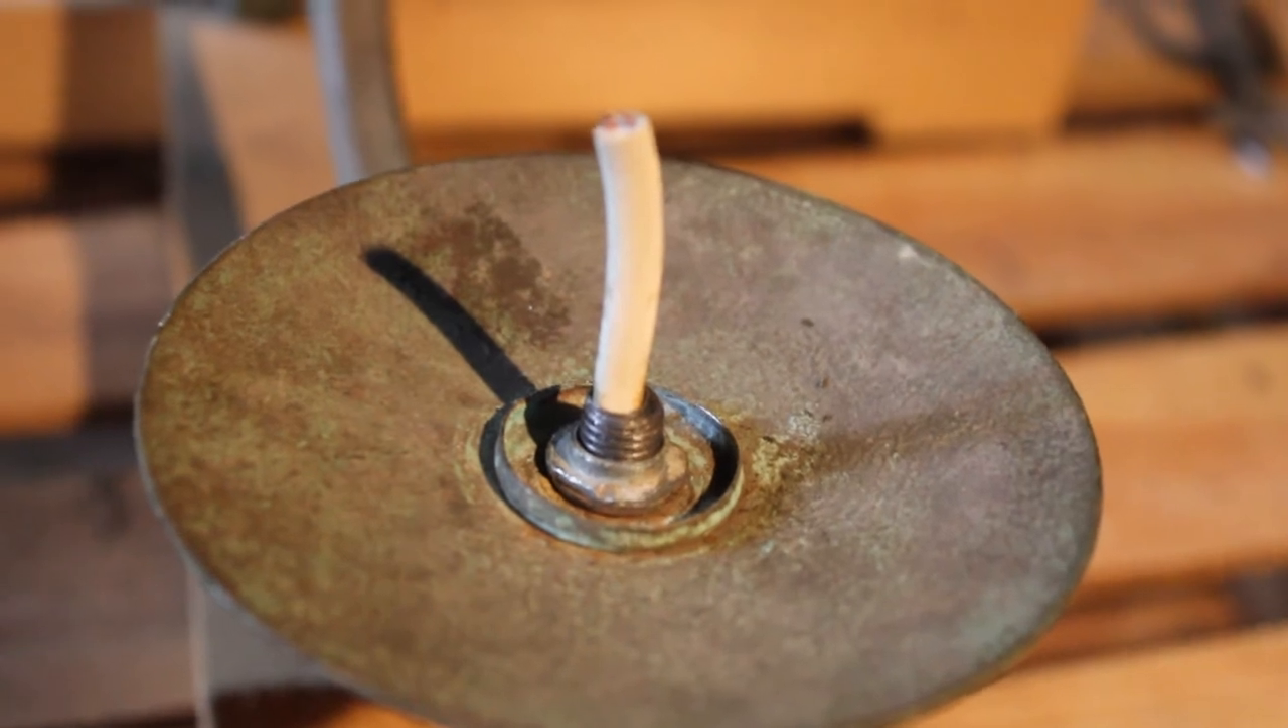And there's the new nipple in place now.